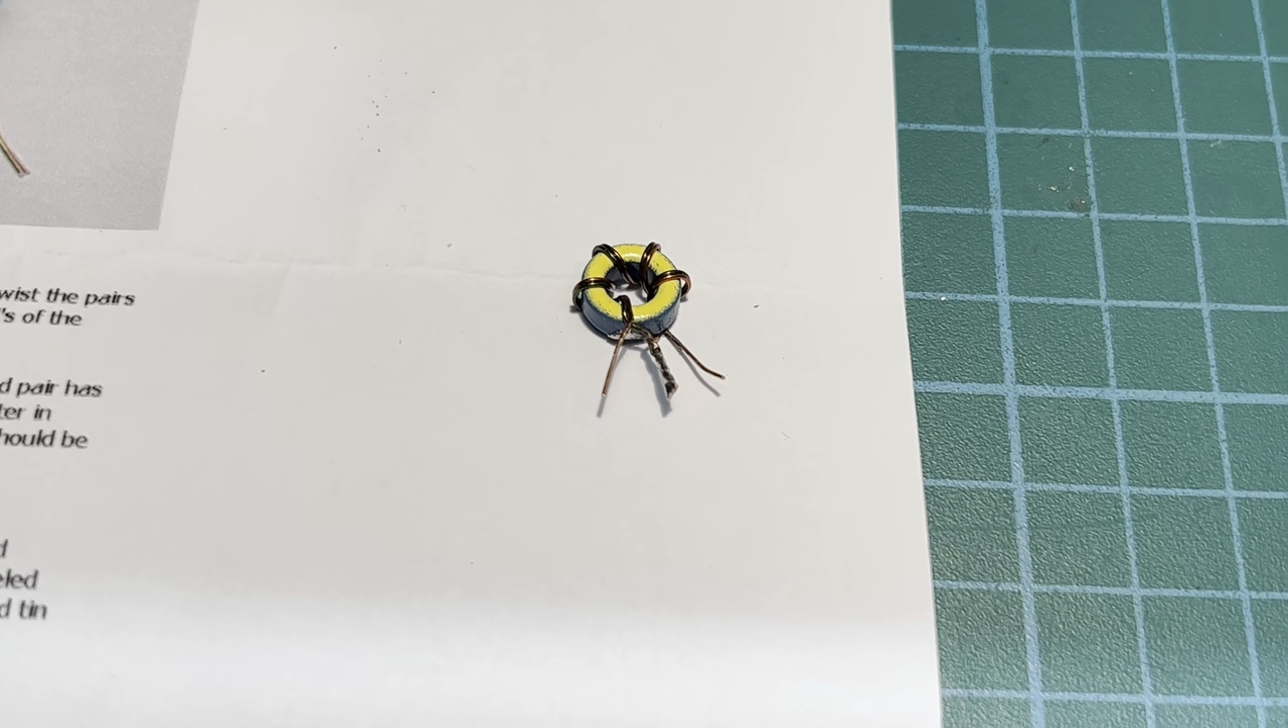So I've just finished winding our 4 to 1 ratio transformer.